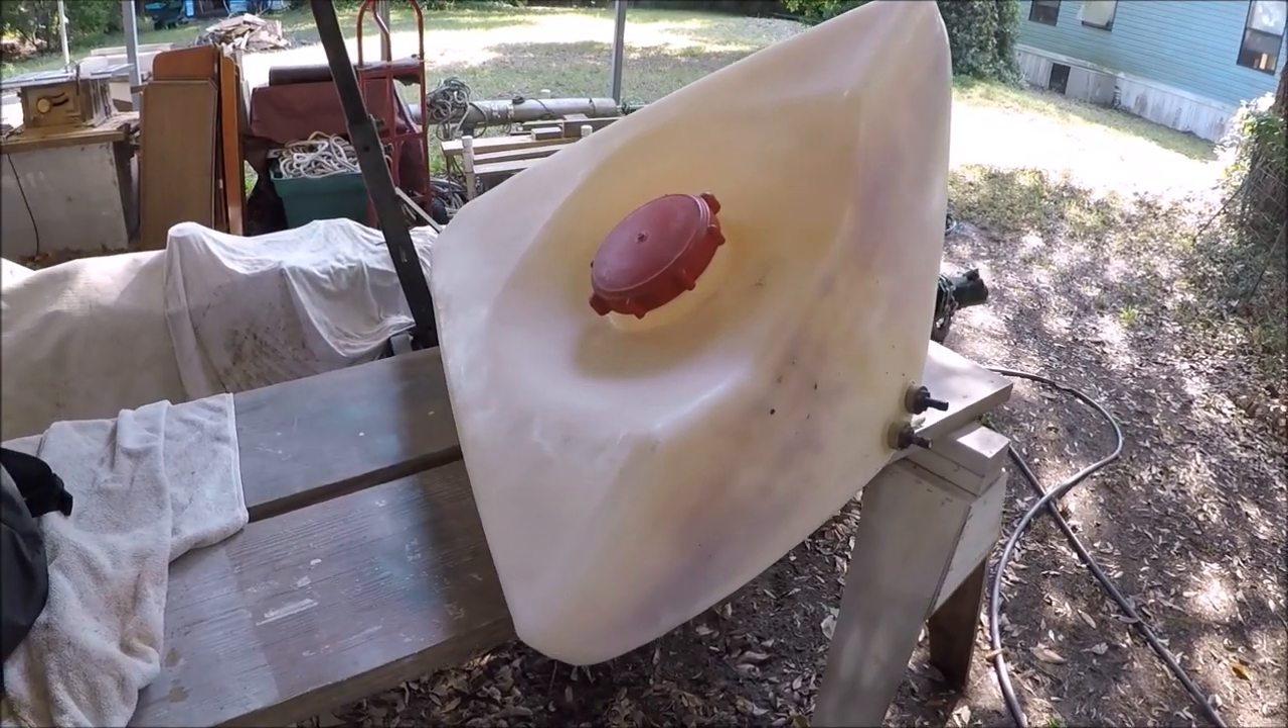We've pulled out this plastic water tank from under the v-berth to replace it with the integral tank built into the hull.